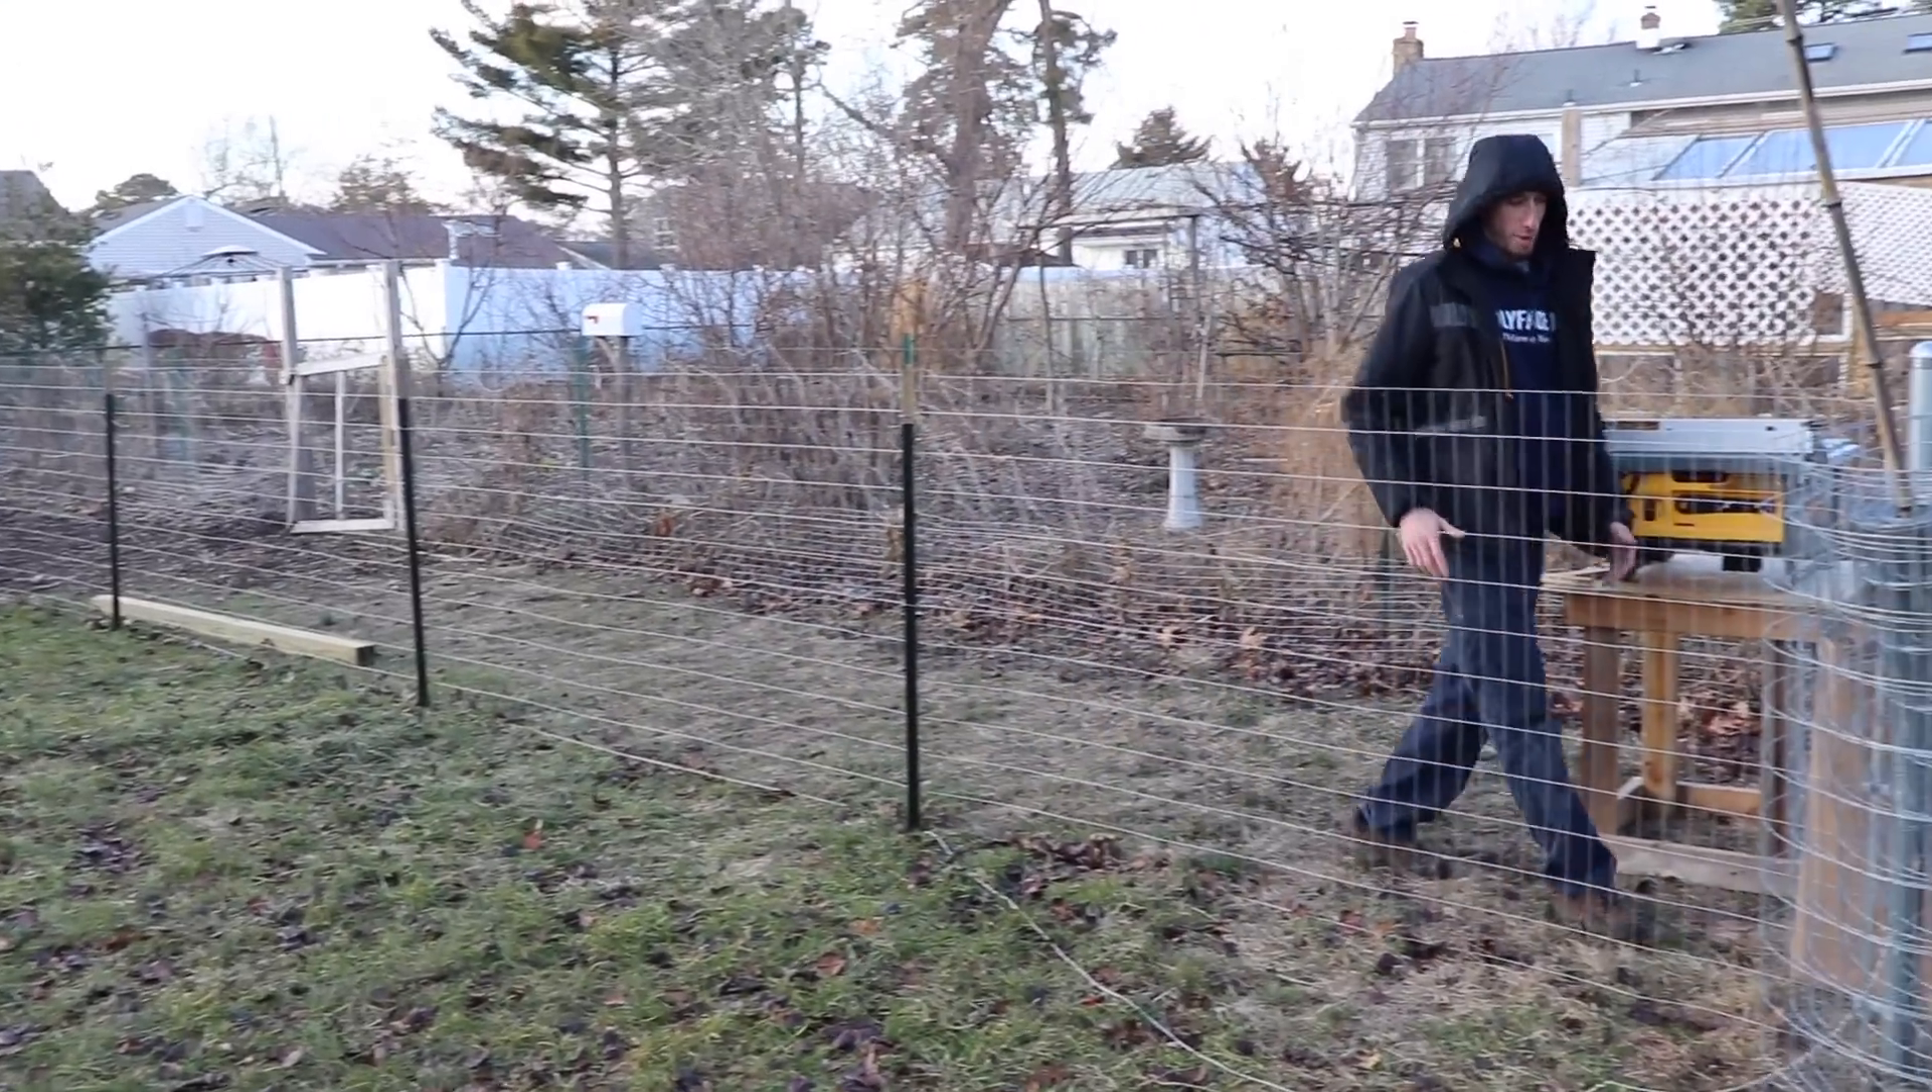It's really getting cold out now that winter's here and I'm happy I got this fence up.